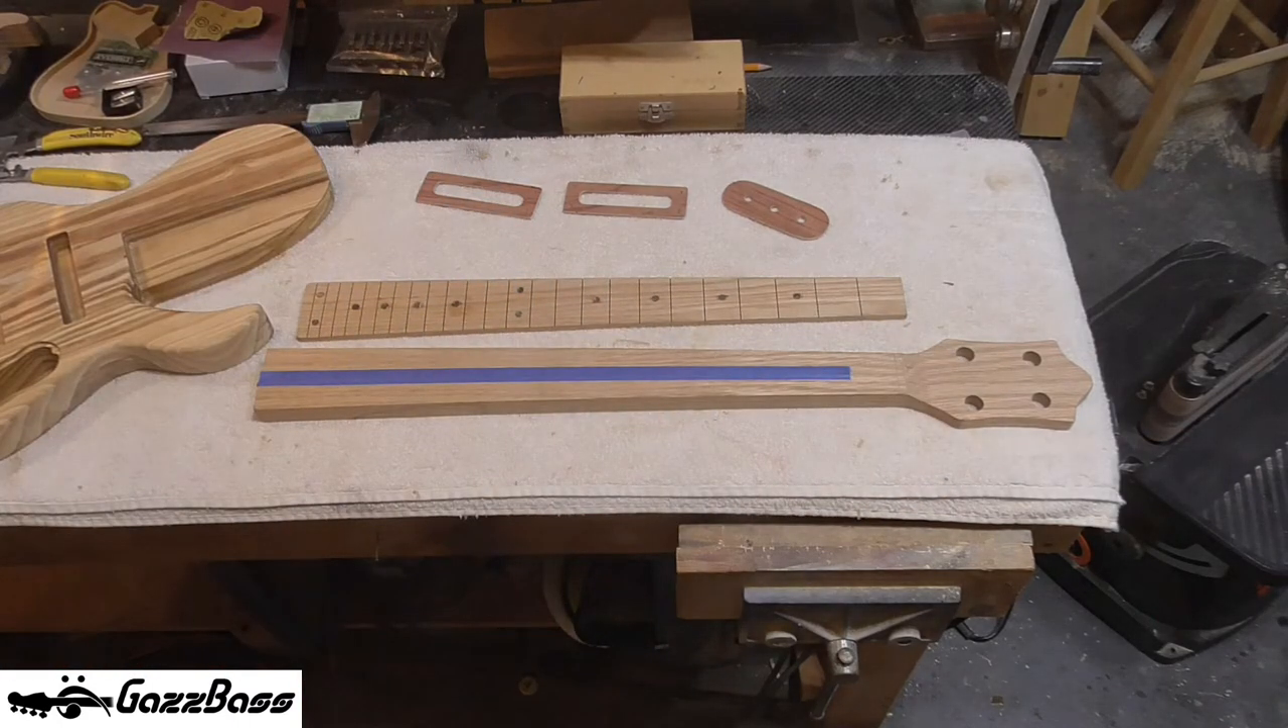This is getting ready to be glued. I'm going to be gluing the fretboard to the neck pretty soon.